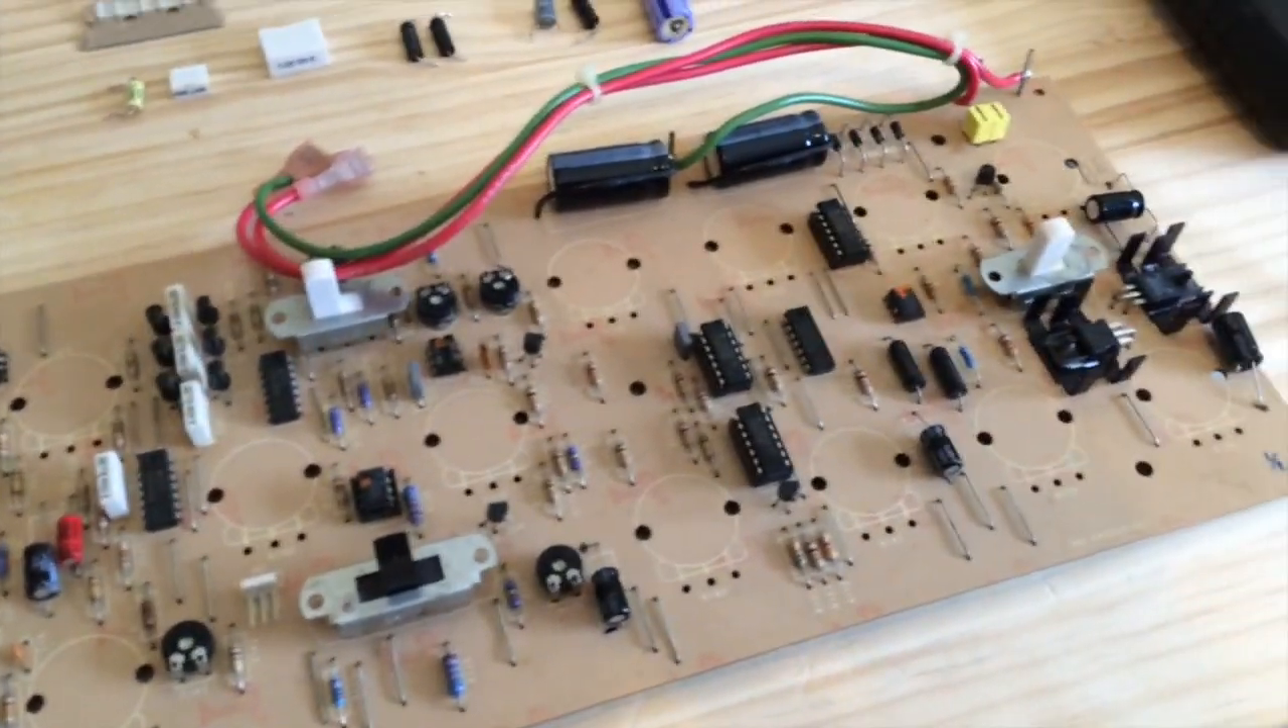You can see I've got no pots on the board at the moment so I've got lots of room to do what I need to do.